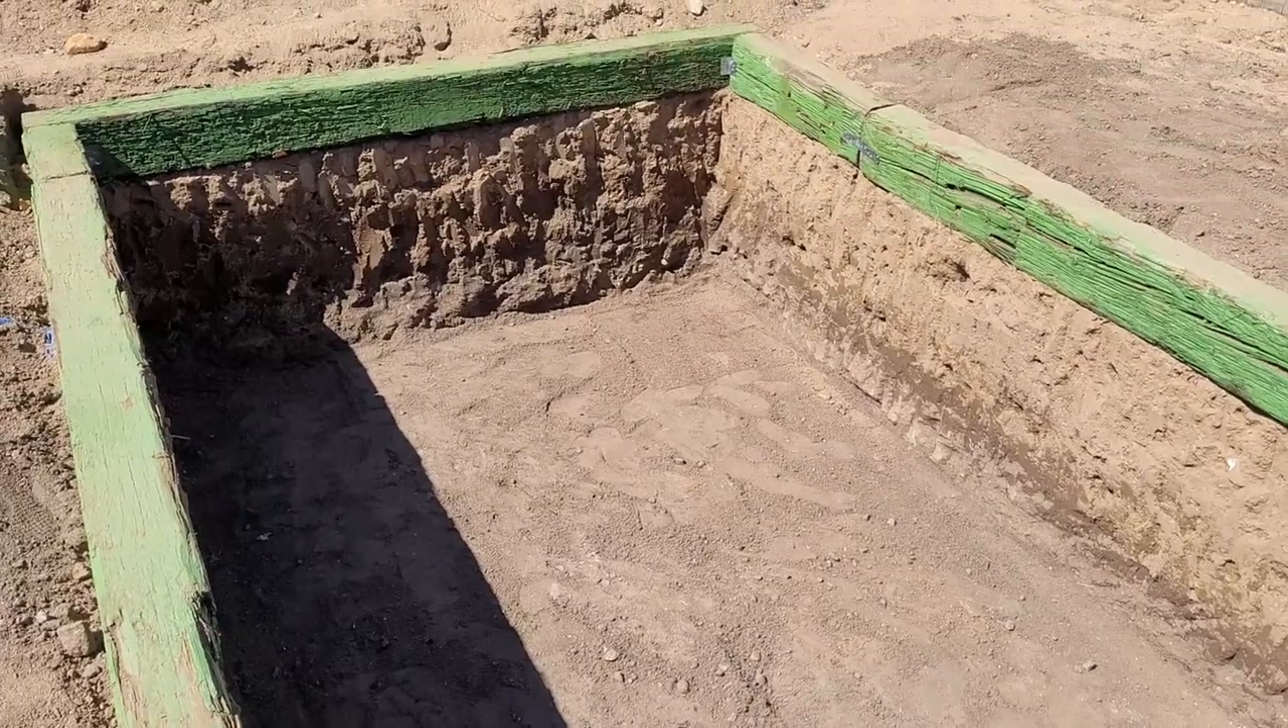So as you can see i got another layer of timbers painted and uh ready to set on top of the other ones but uh first before i do that i did get the big dig completed.